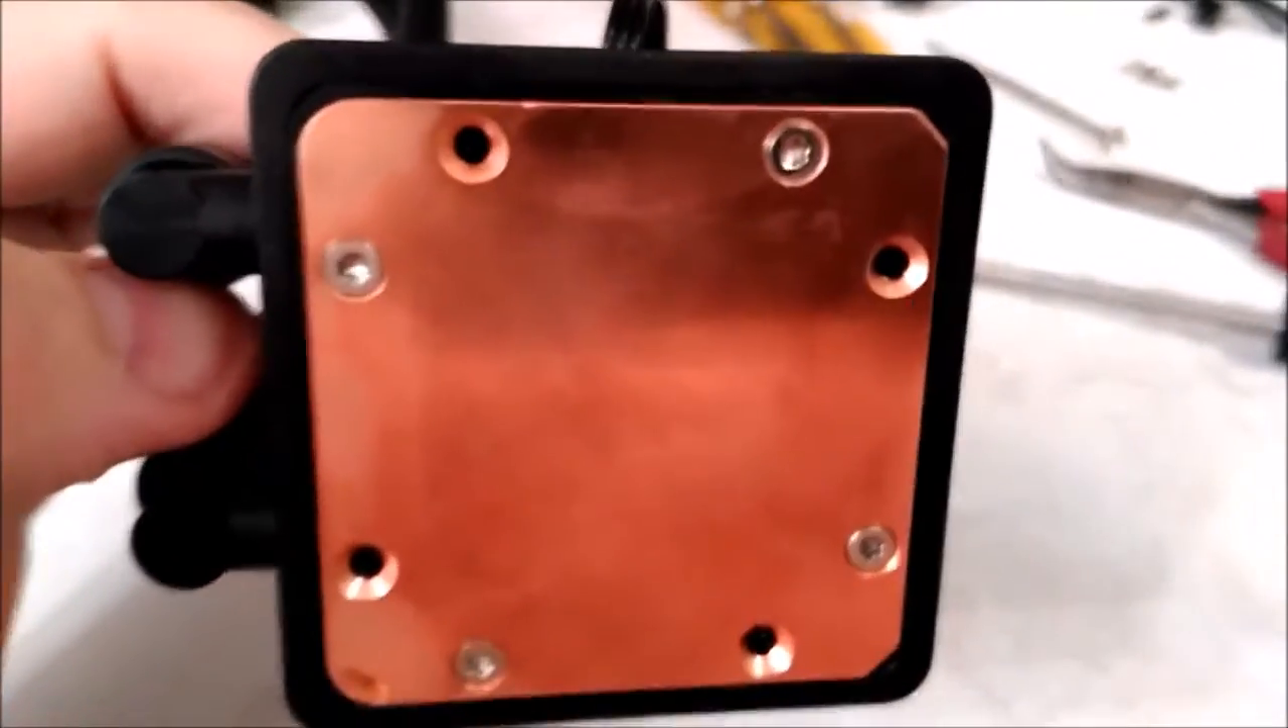So at this point I've gotten four of the screws back in.